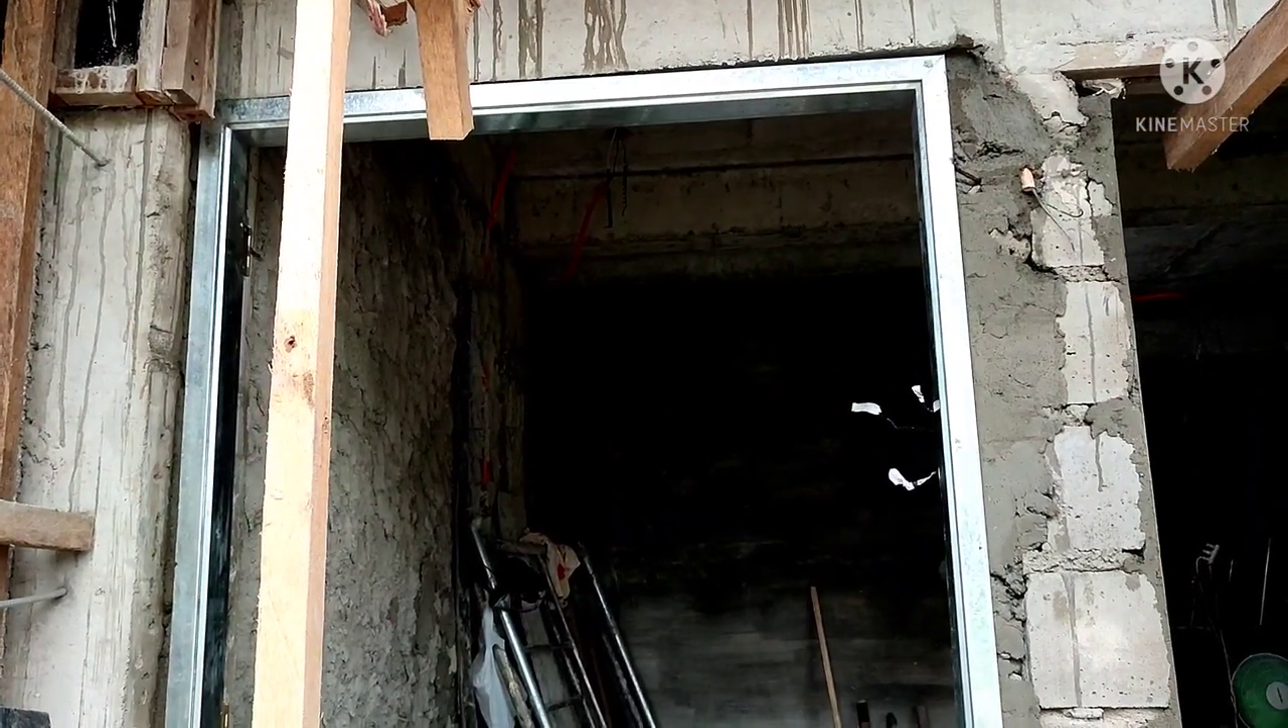Ay kabit na nila yung hamba cemento na rin yung mga gilid.